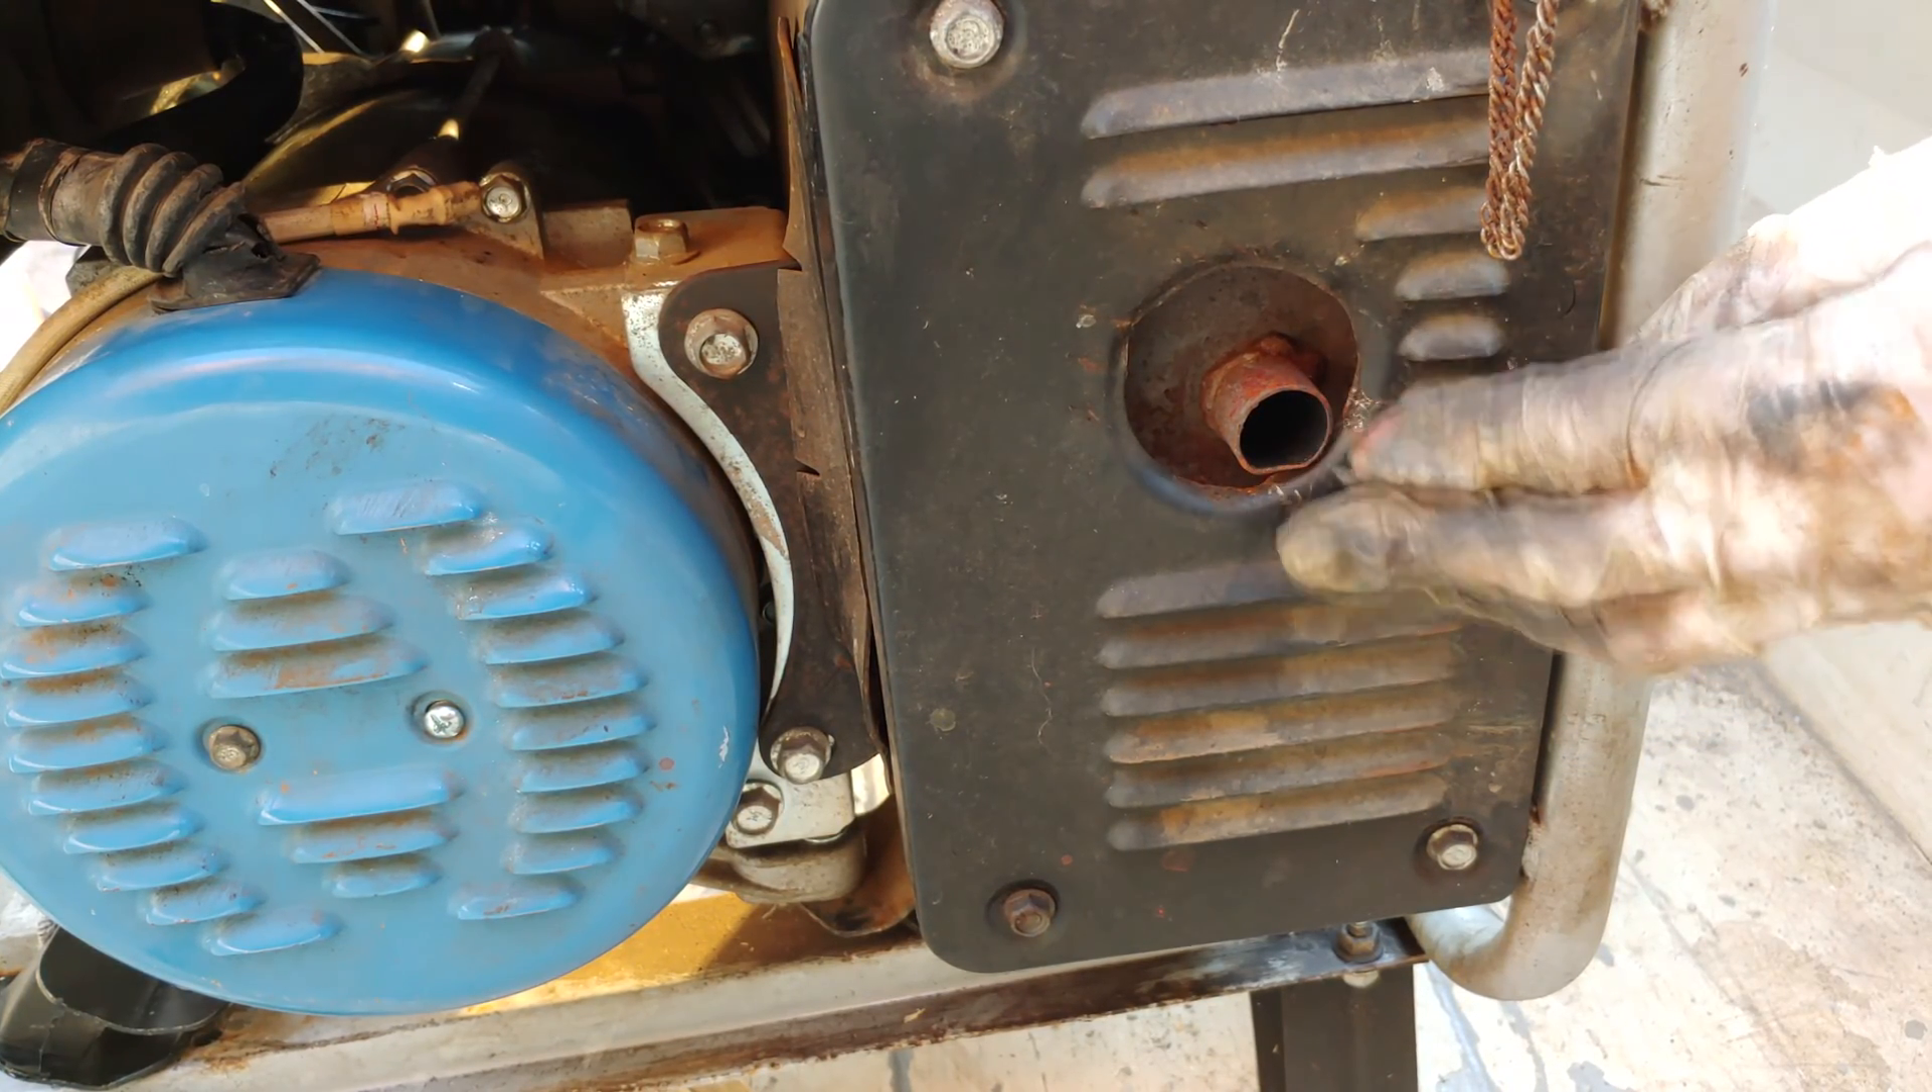If you have a look at the exhaust this is telling you that your mountings are not mounted properly you see the exhaust should be sitting here in the middle so now it's pushed too much to the side which means the mountings need to be realigned.